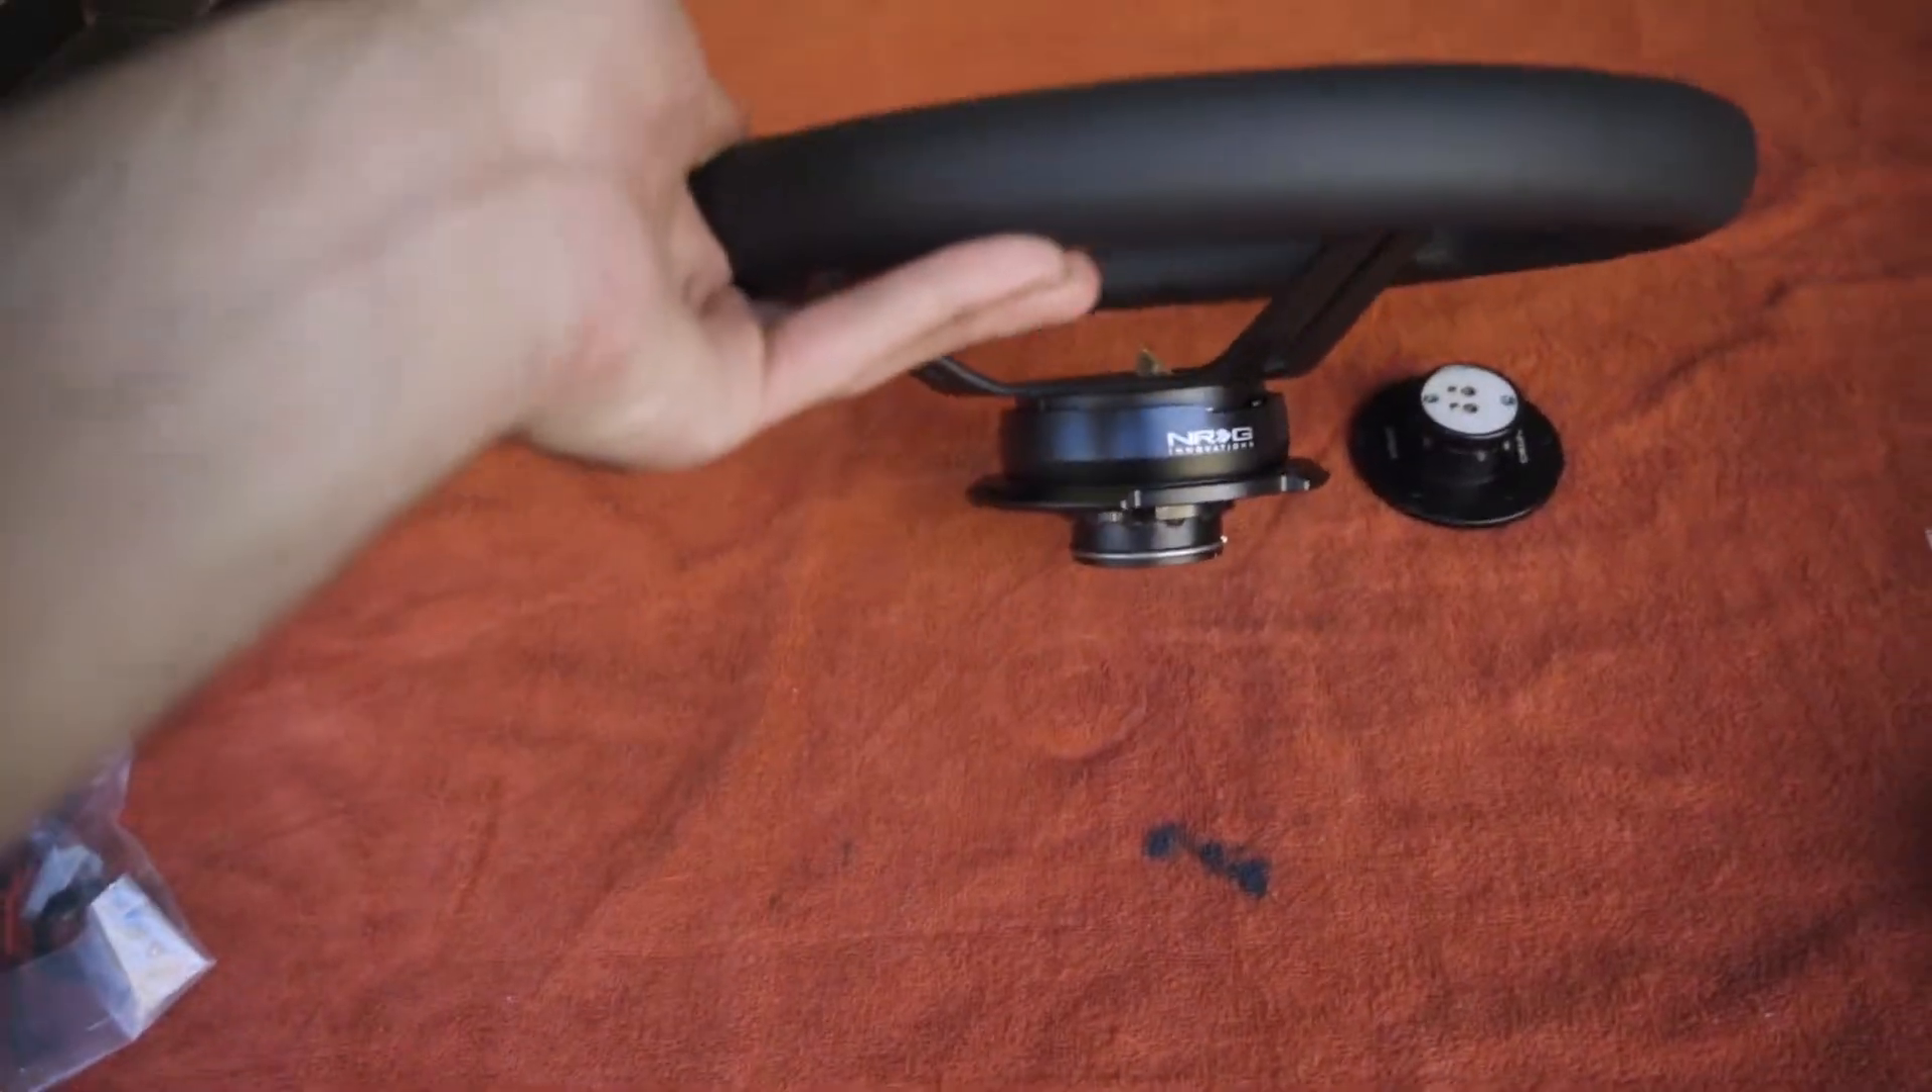It's kind of the style that I like in my cars and you know, want to go with on the Z. So we're using an NRG quick release, which is already attached on there.